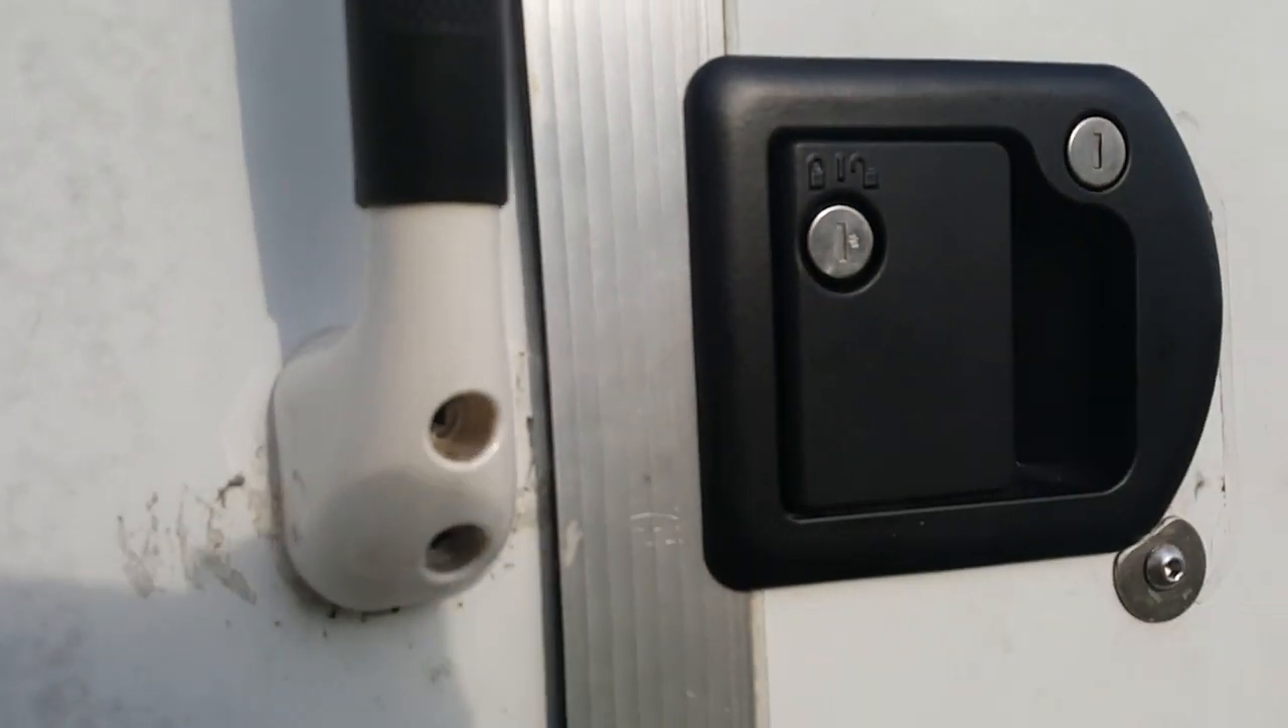Here's the door handle installed already as you can see and so that's the final installation.